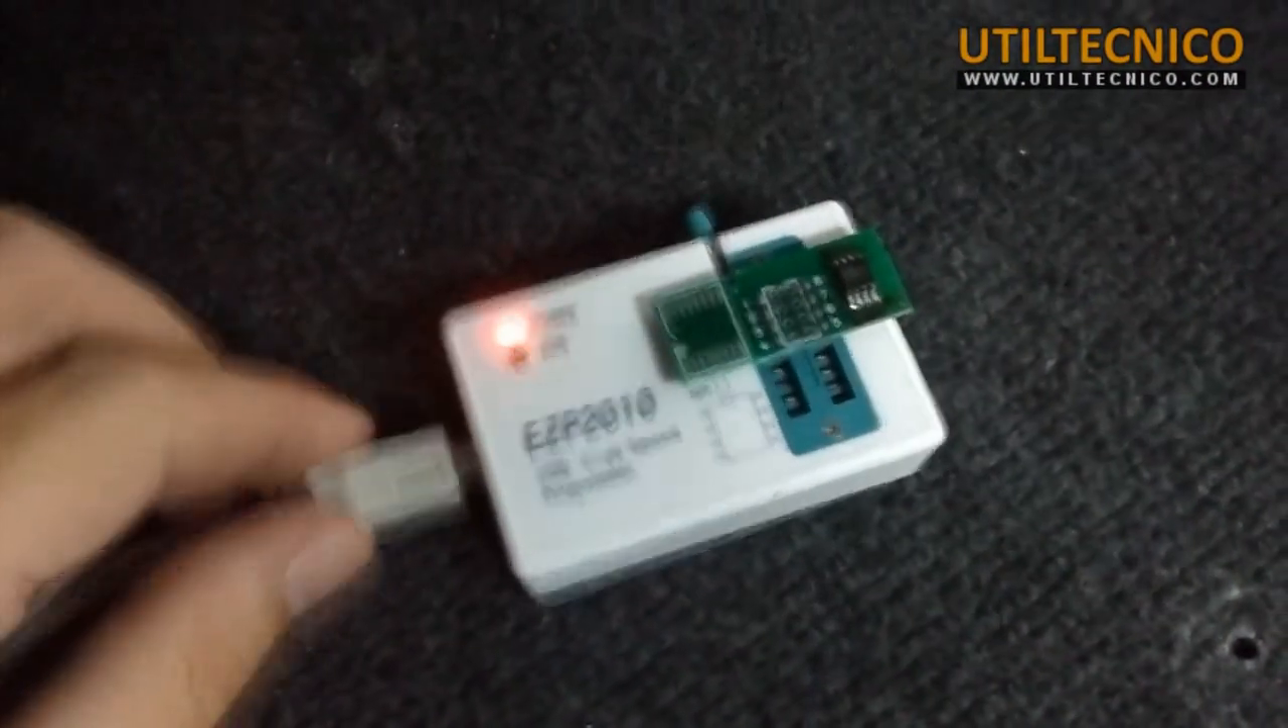Bueno, acá ya tengo enchufado el programador por el cable USB.